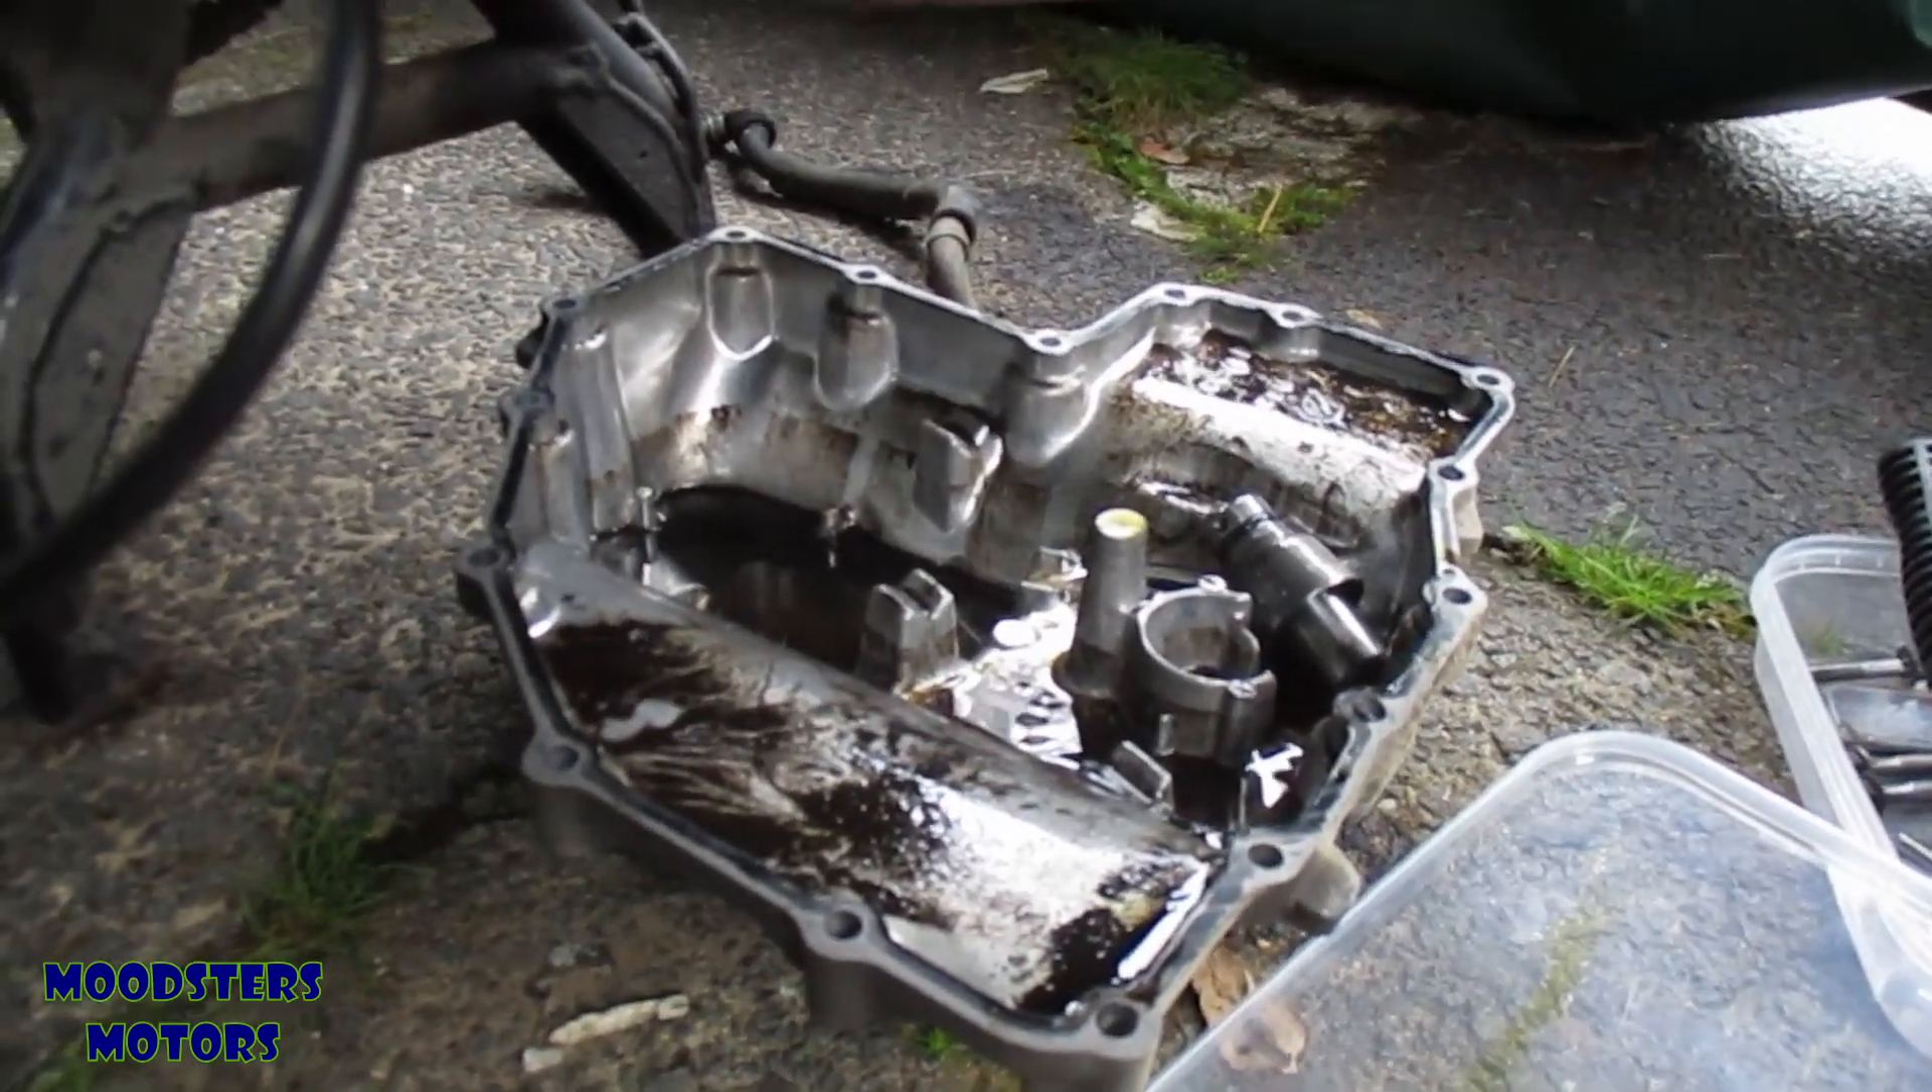I've removed the sump pan from the bike.